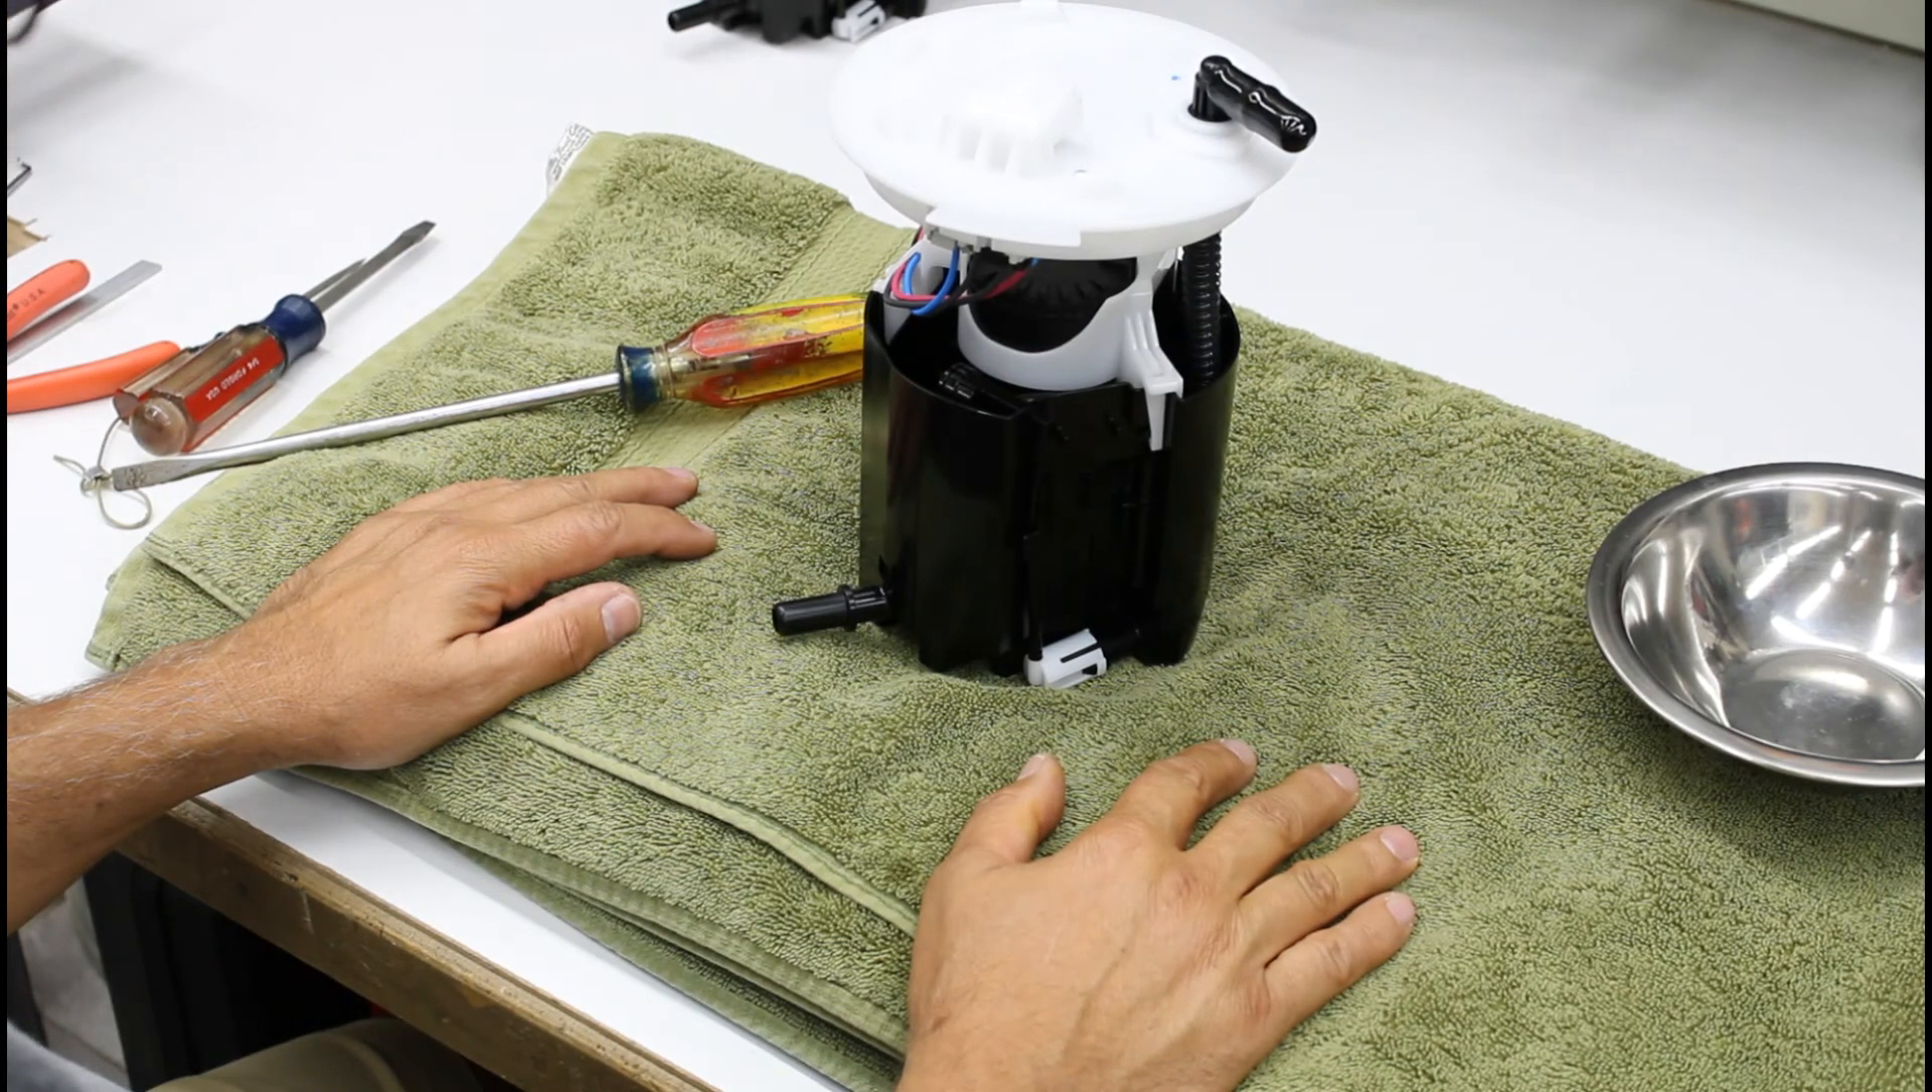Everything's snapped back together wires are laid out.